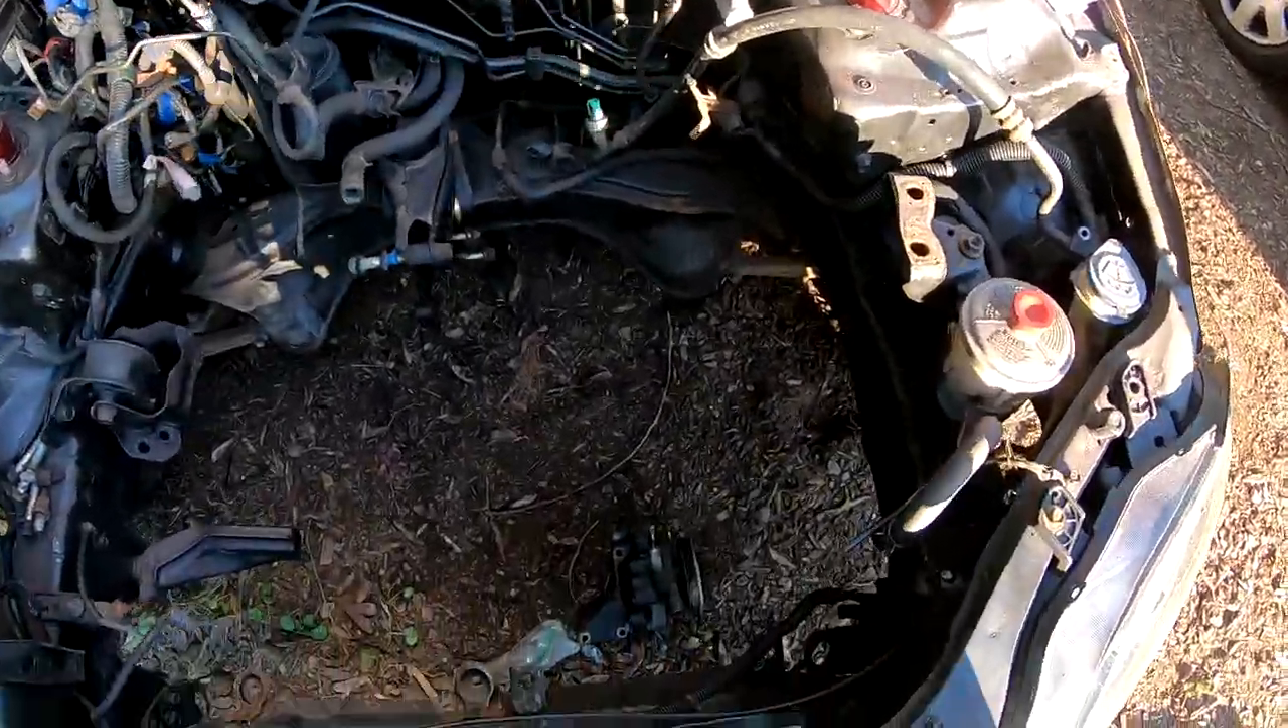So I don't have my engine in here right now, but I do have the pump.